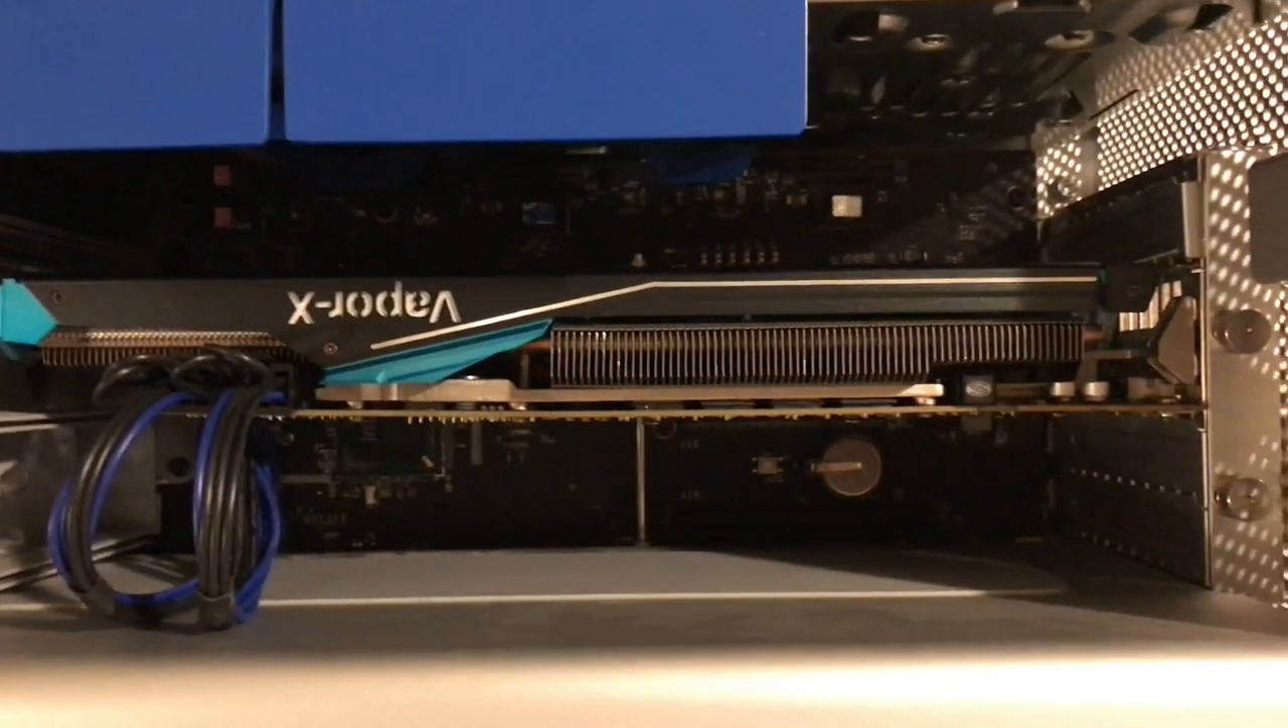Okay so we got the new card in the radeon 280x it's in and uh it was um I had a little trouble getting it in but this is because it's bigger than the other one.